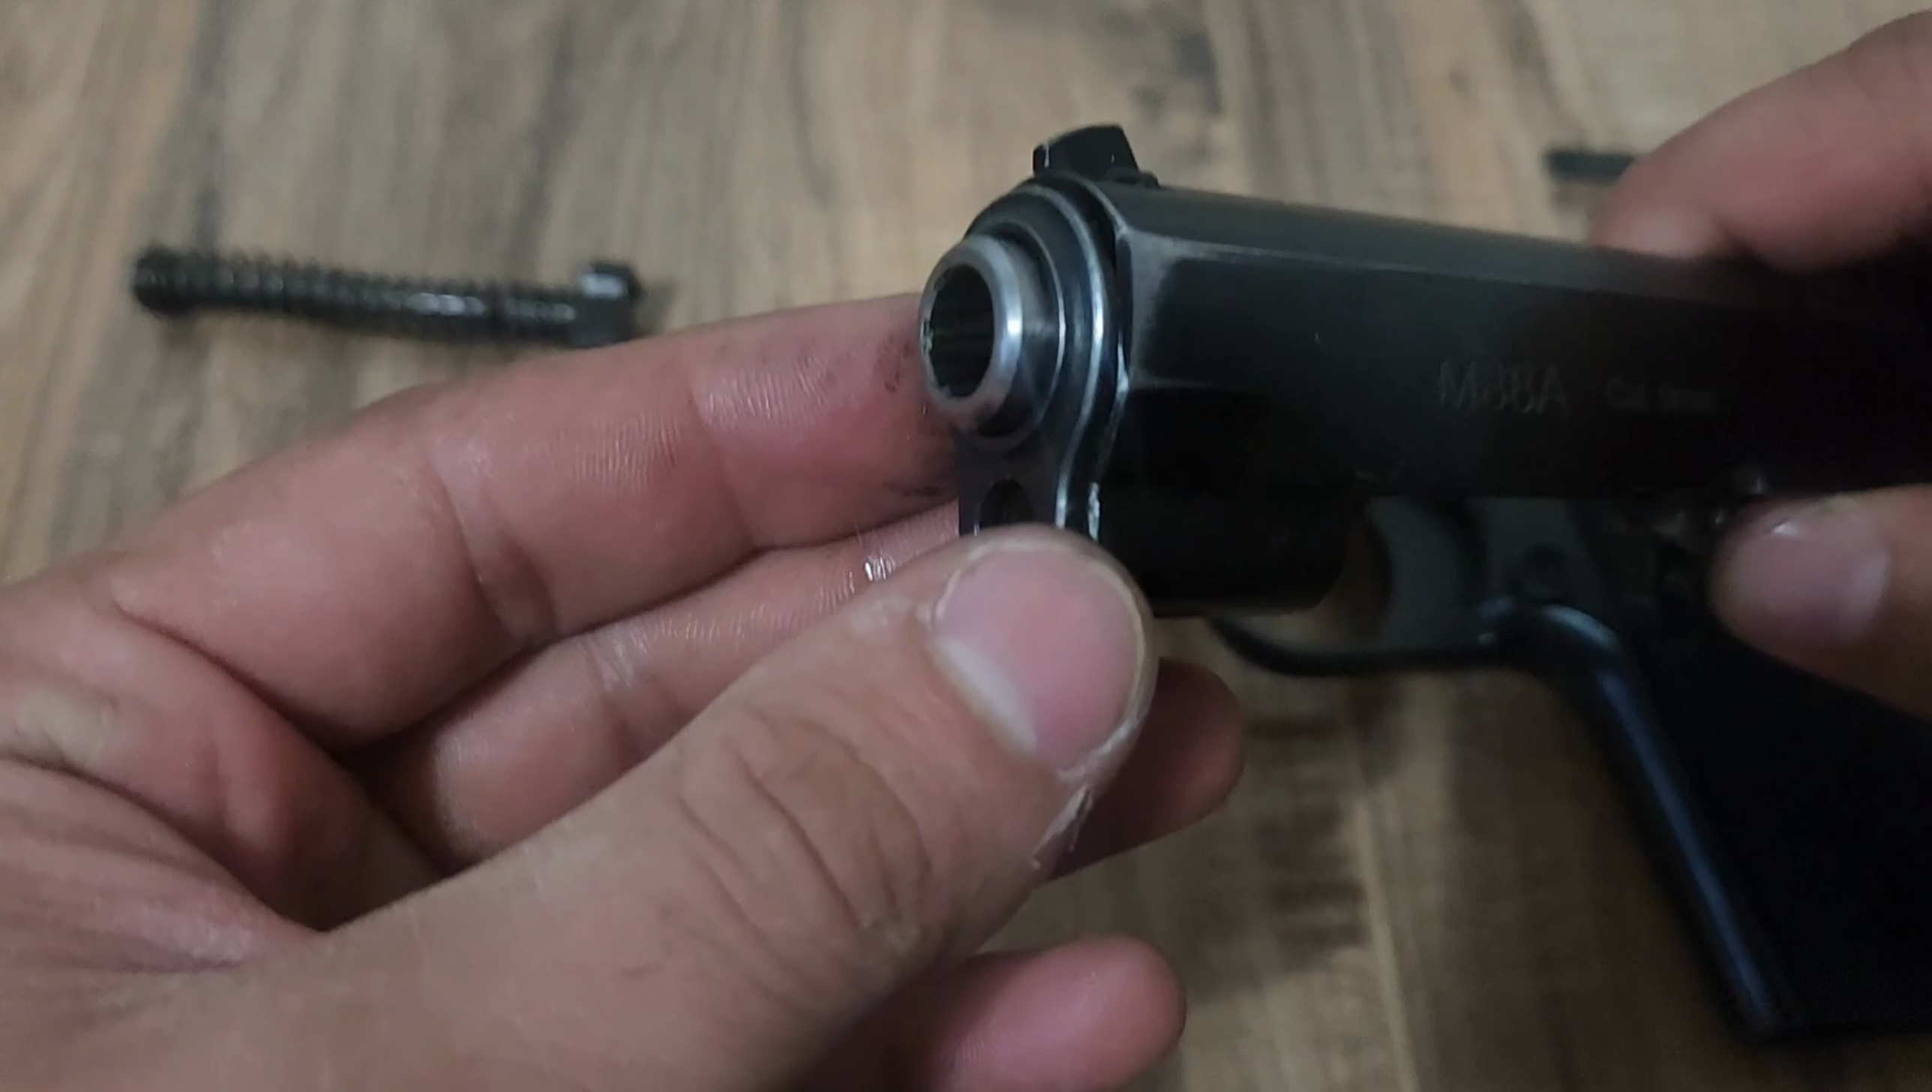That's your spring guide rod out.